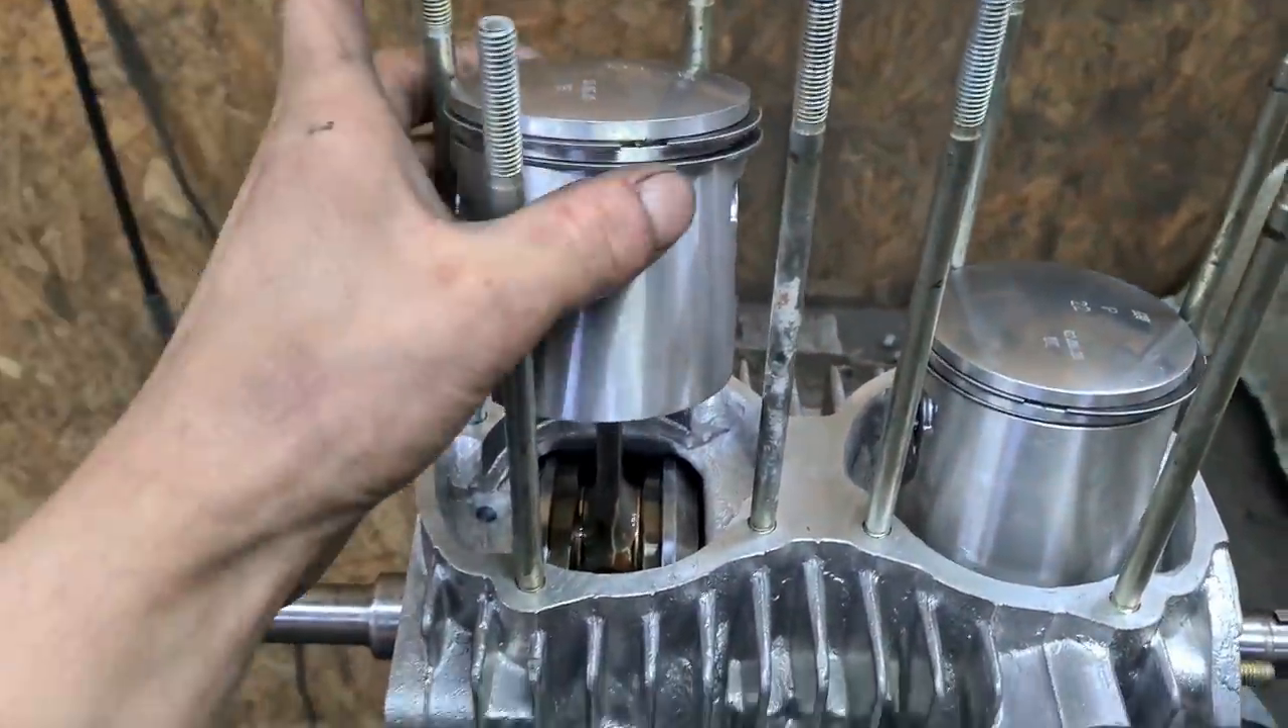Поршни одеты и кольца на месте.